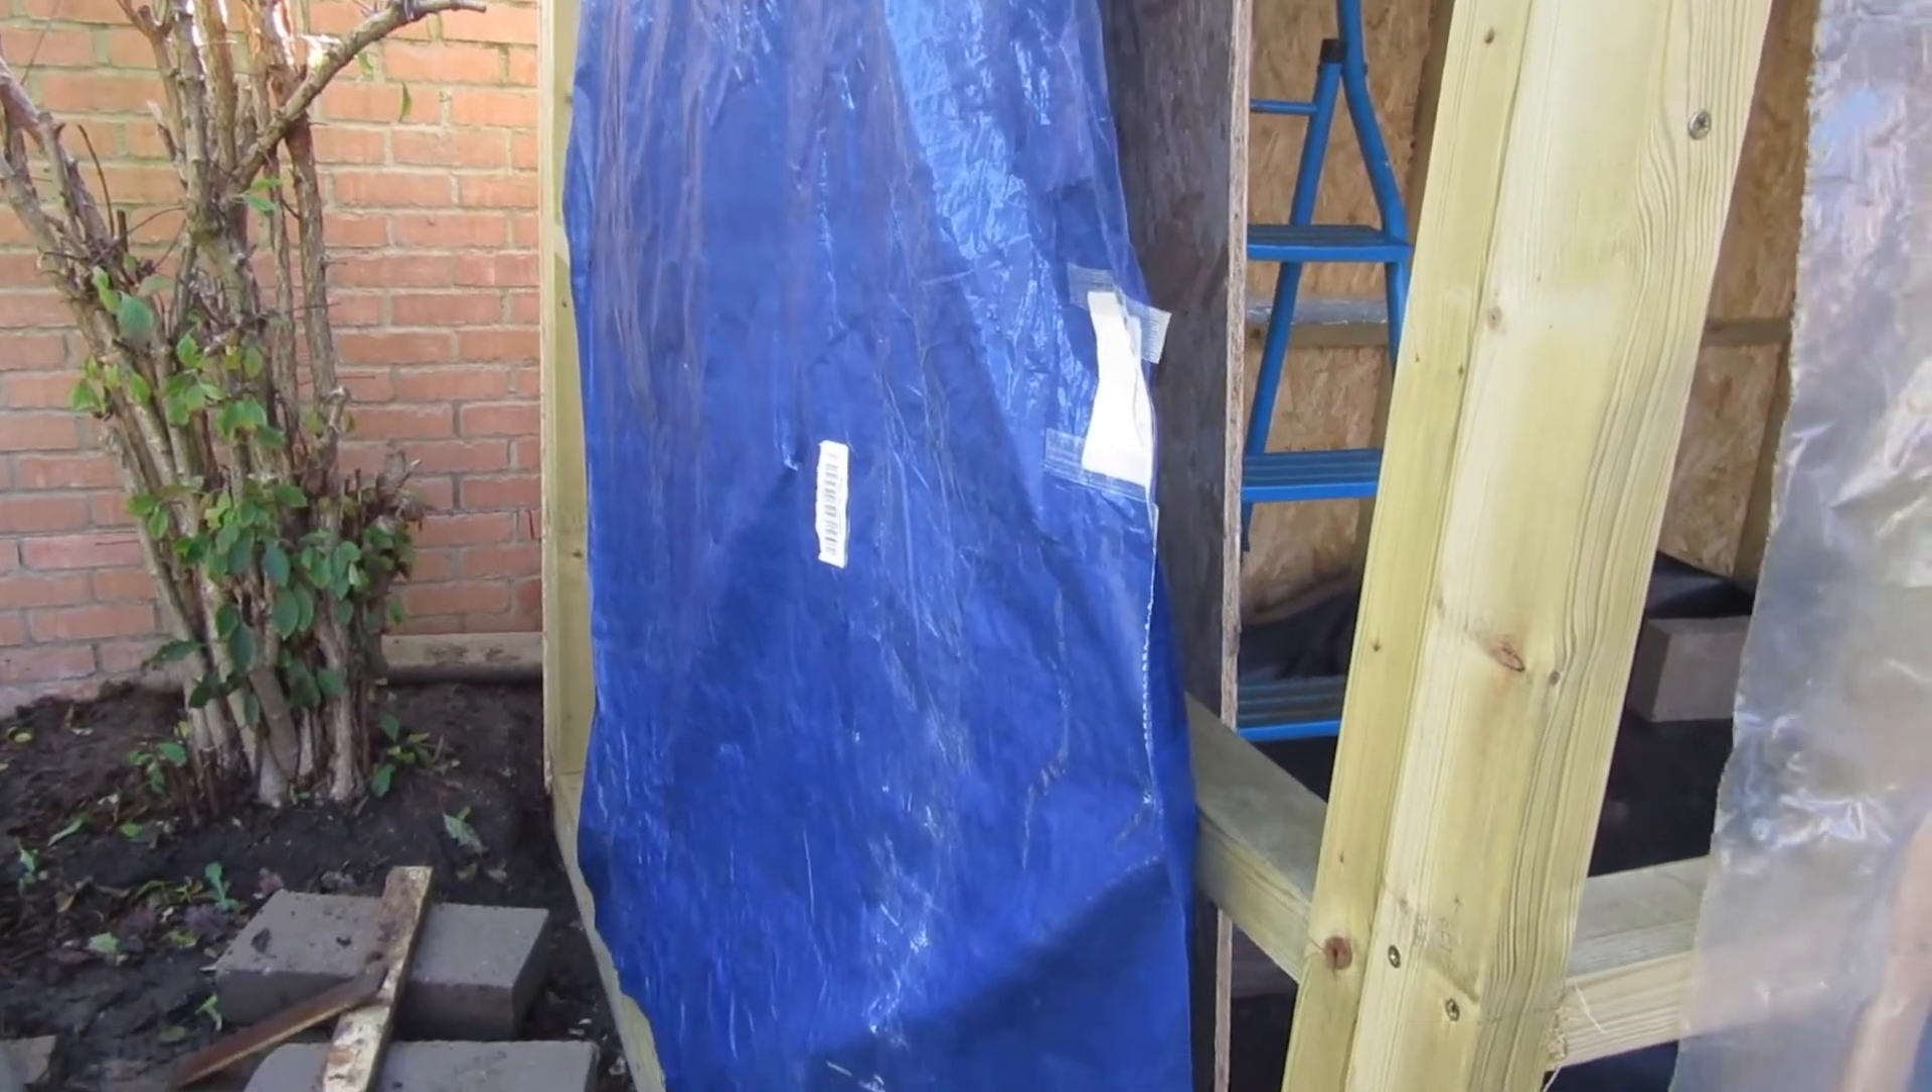Today's task is to get a side on here just got this blue plastic sheeting on at the moment need to get a proper board on today.